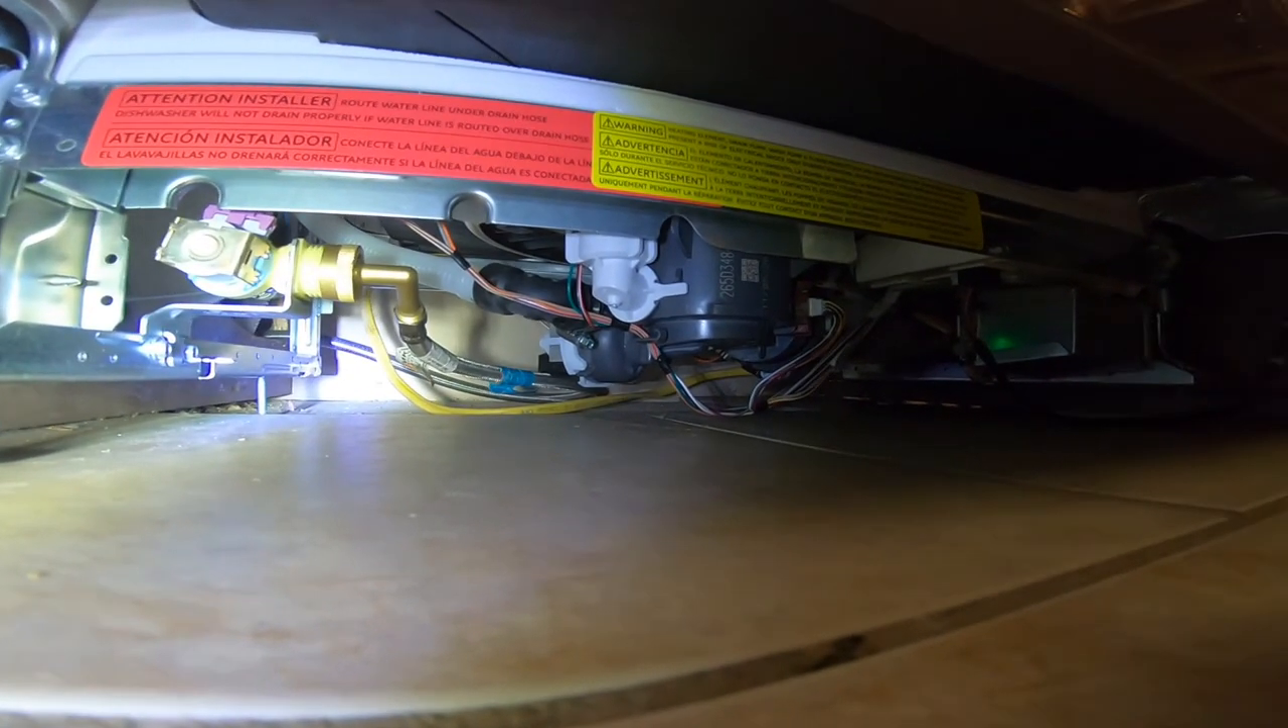I haven't put the cover back on to reduce the noise.